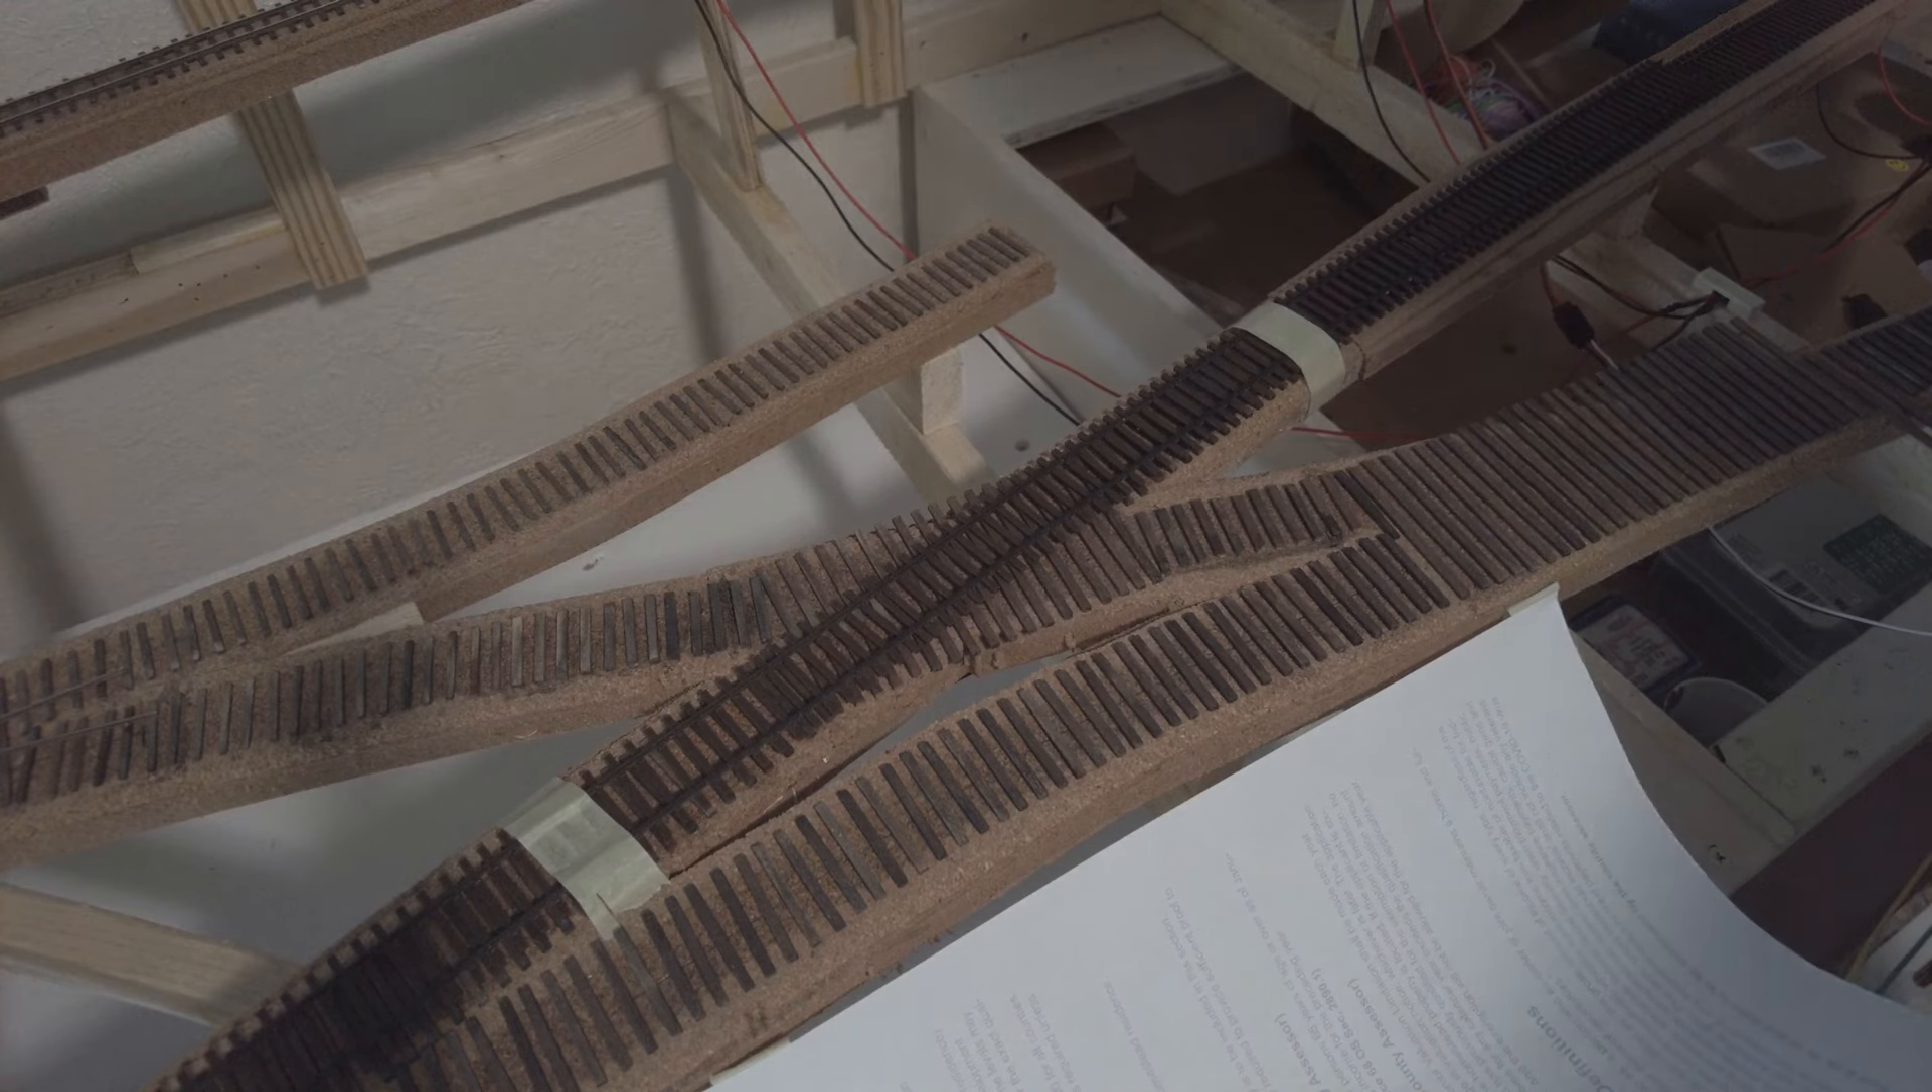So what I have done is I've taped down a piece of flex track over the wooden ties that will be my diamond.